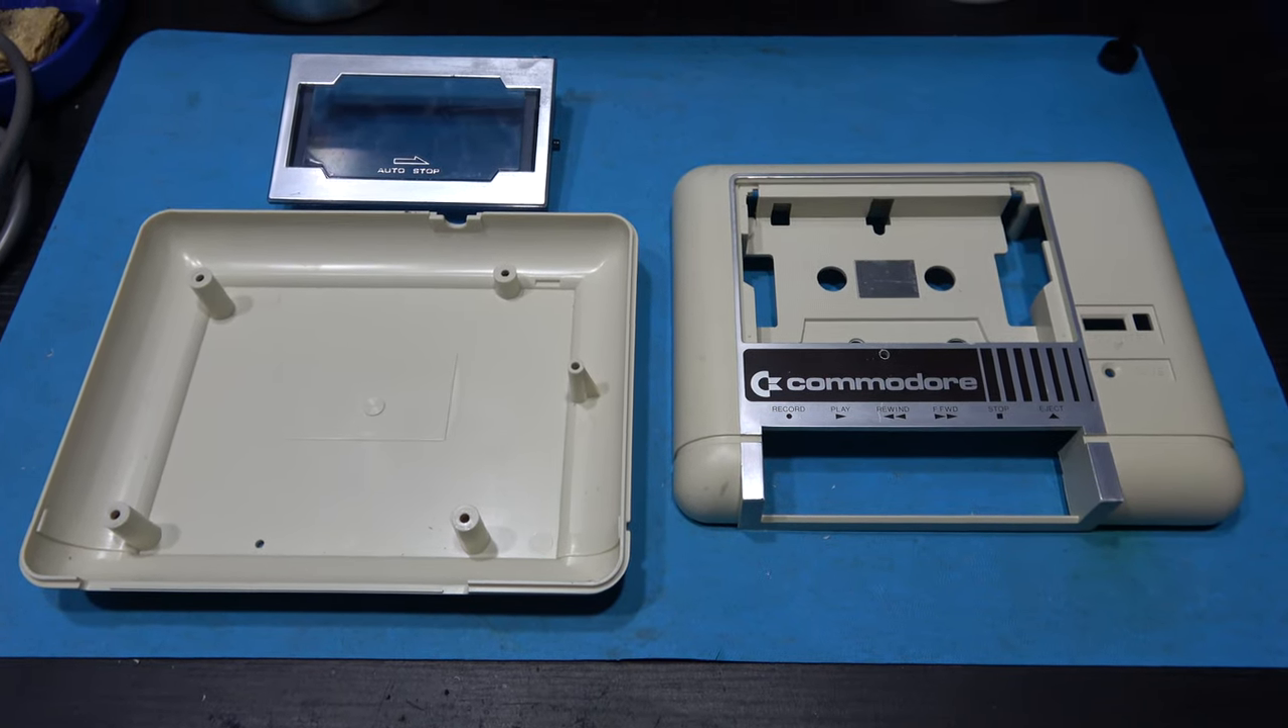That's the tape deck housing totally stripped down.